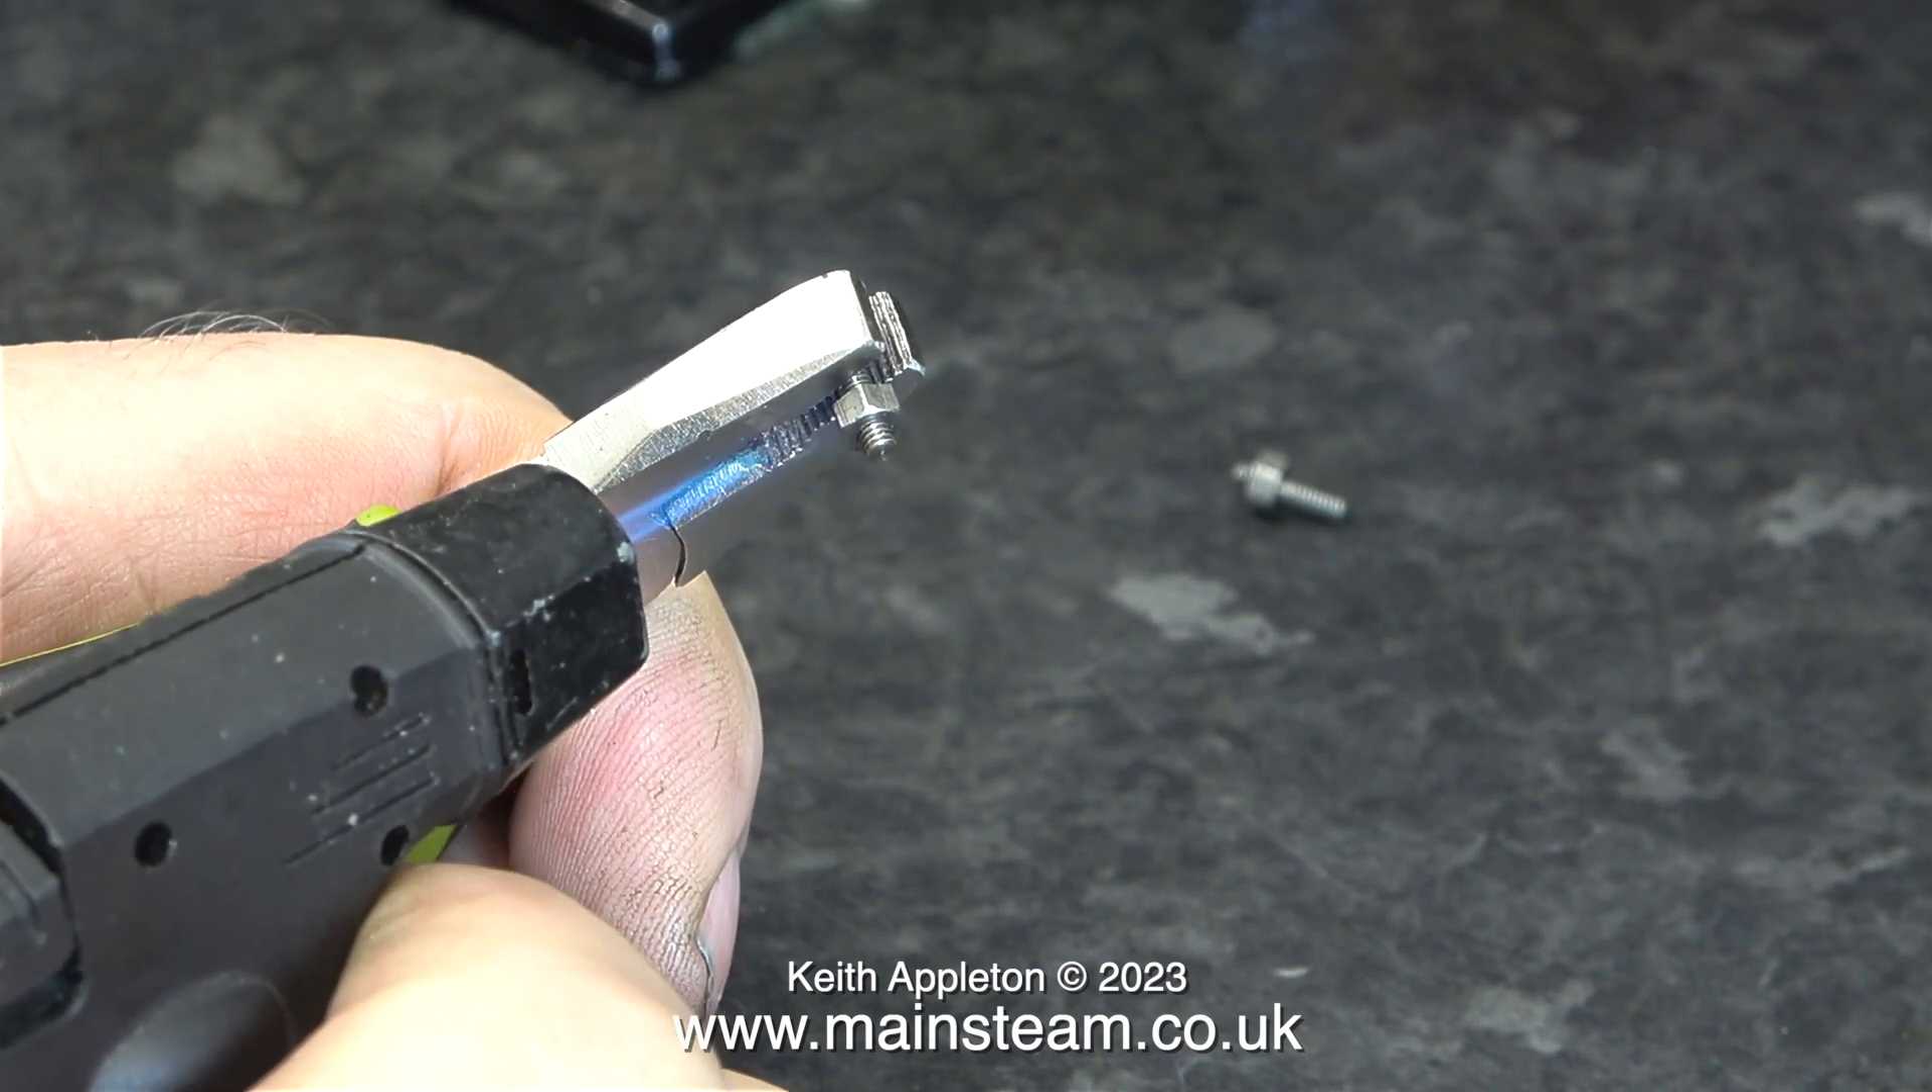I fitted these nuts to these pieces of studding using loctite 603 and i think i overdid it there's too much sticking out.